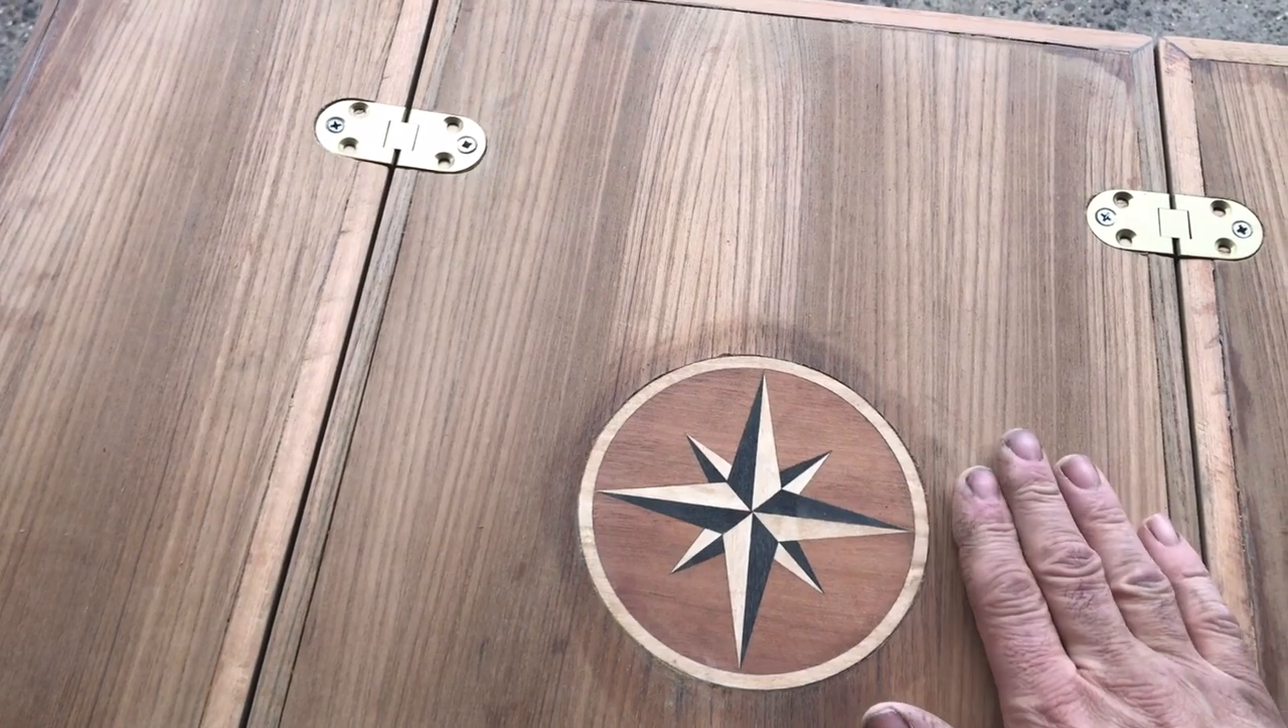No real gaps here in between the inlay and the veneer, the plywood.